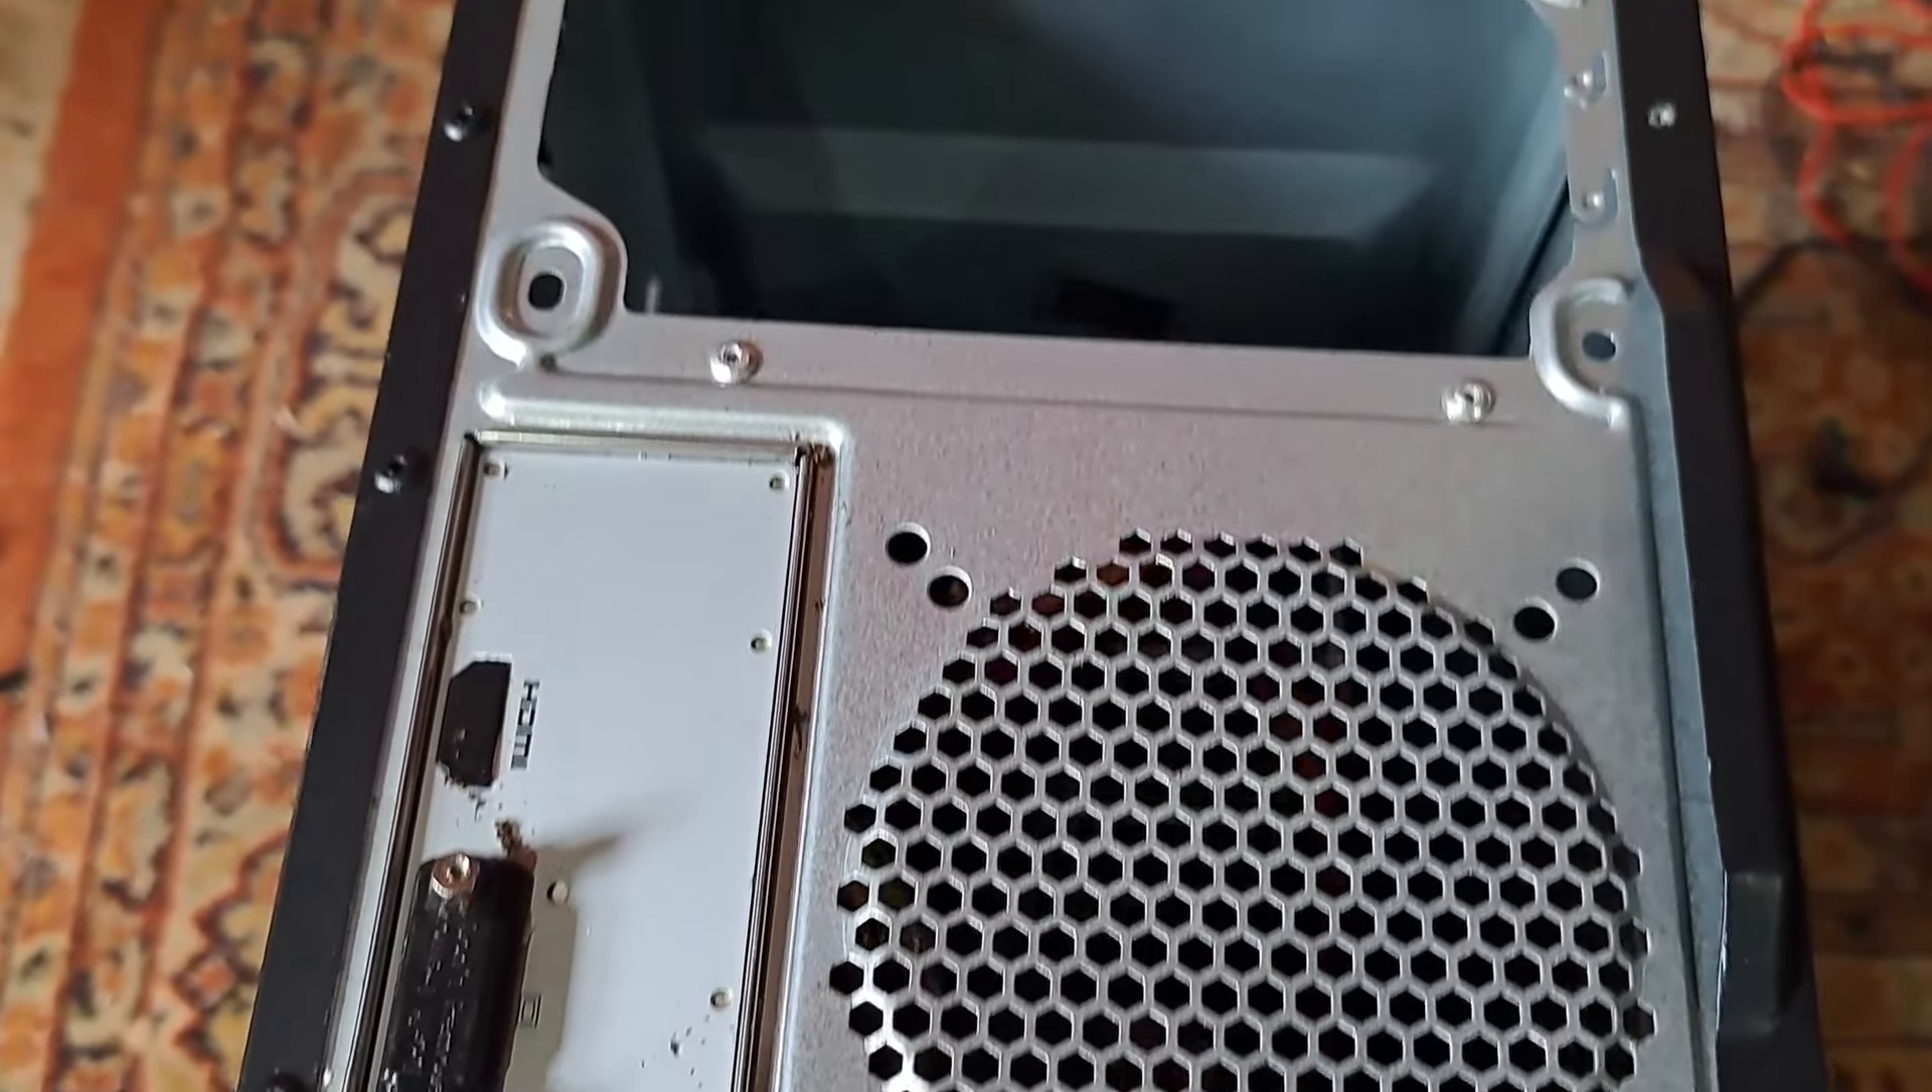The only visible problem is that the power supply is missing.